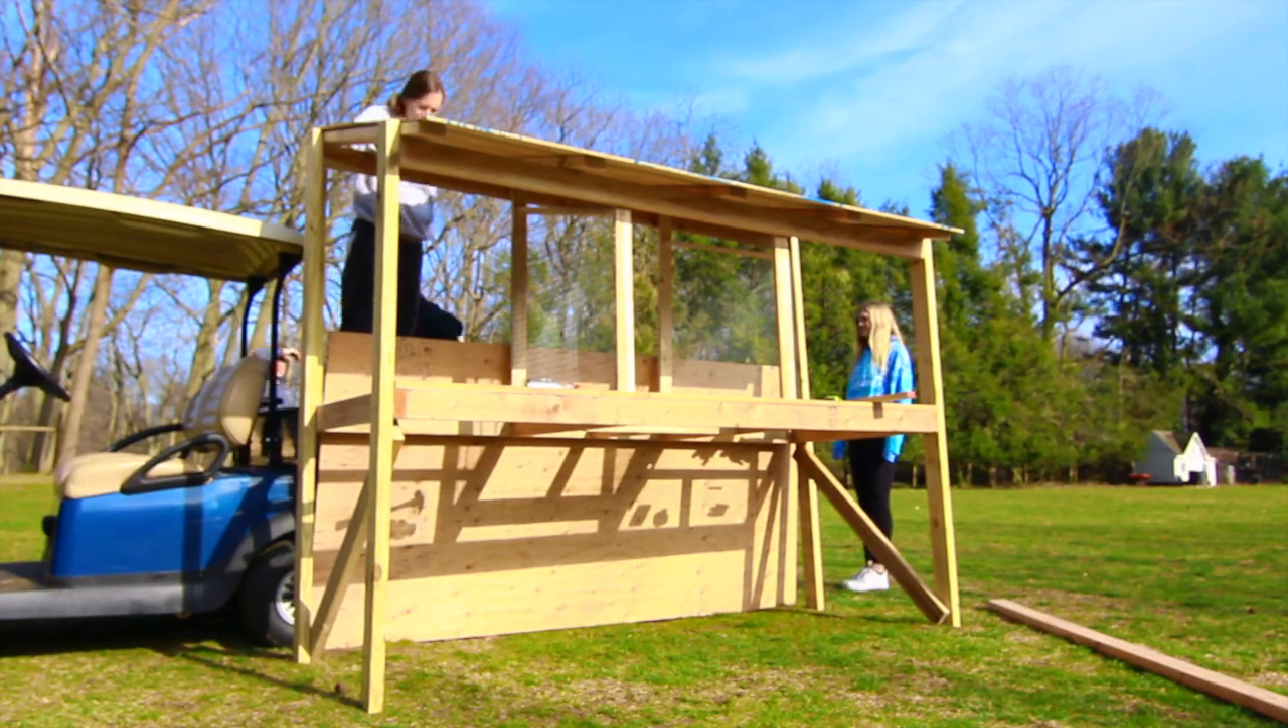Here we're a day later, the roof is on, the back is up, and the troops are out all helping, pitching in.